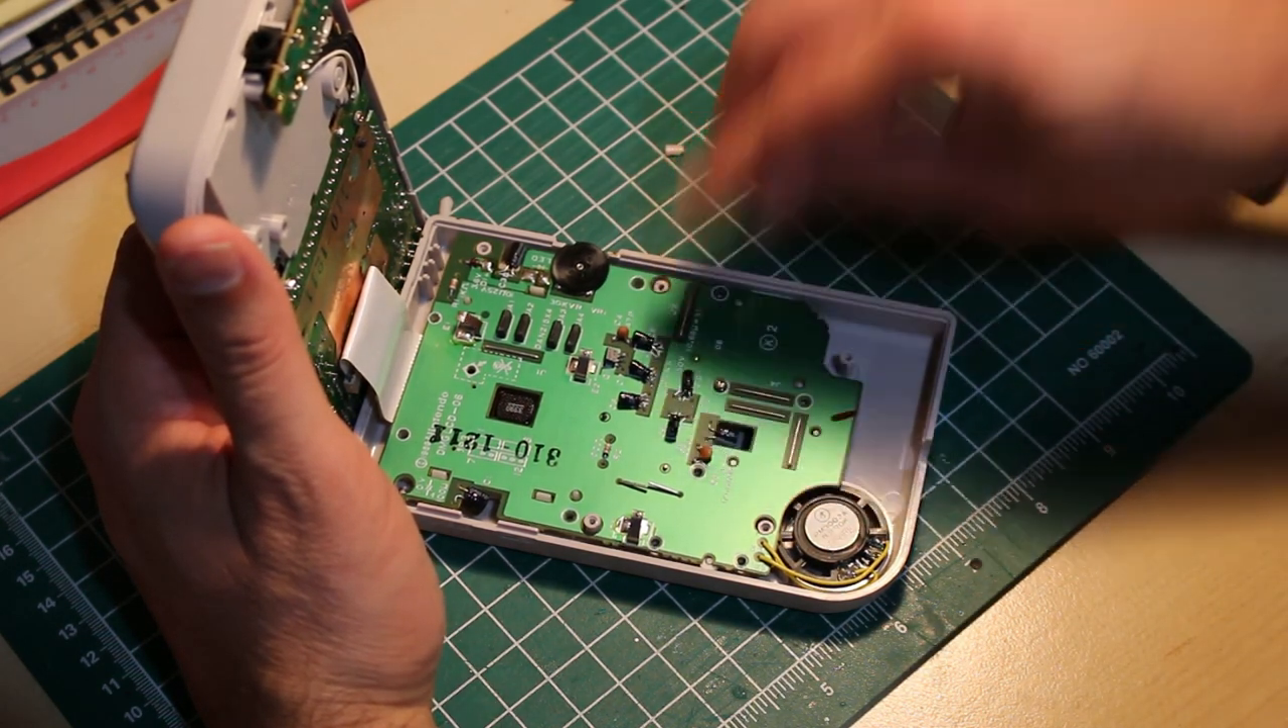Então a placa aqui está no lugar agora eu tenho que prender novamente os 10 parafusos.